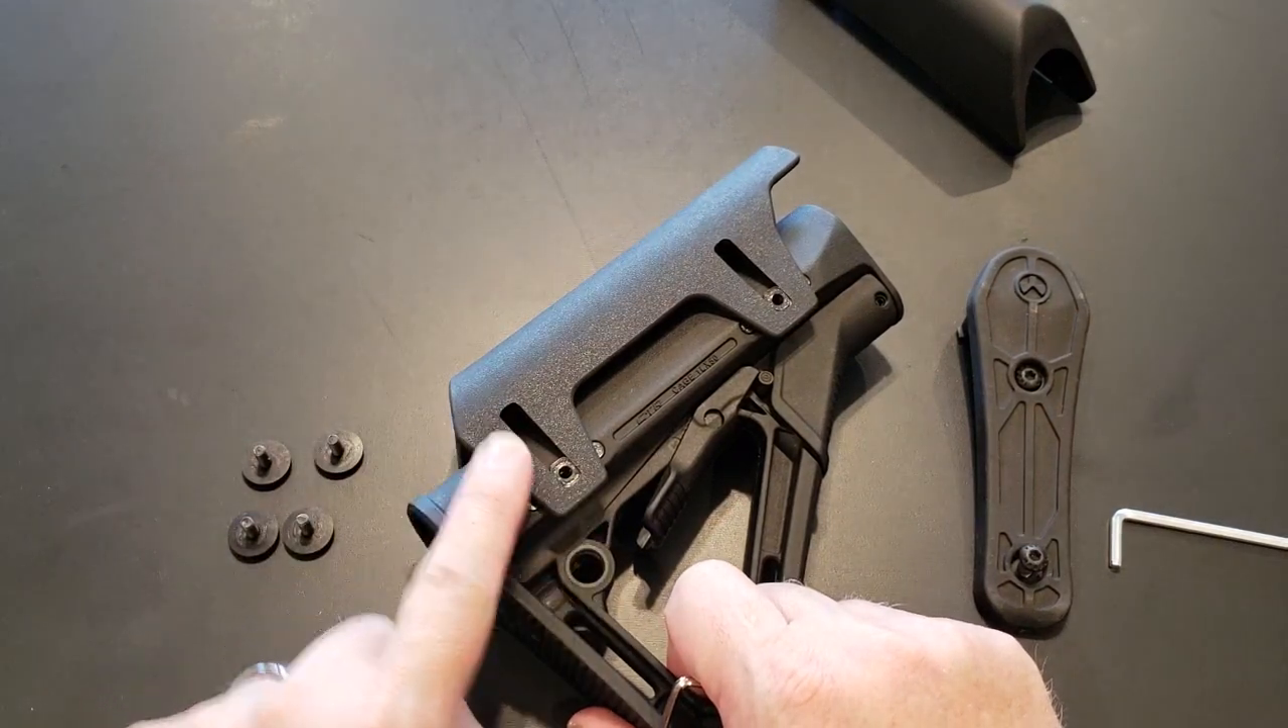All right all four of the screws and washers are removed as you can see.